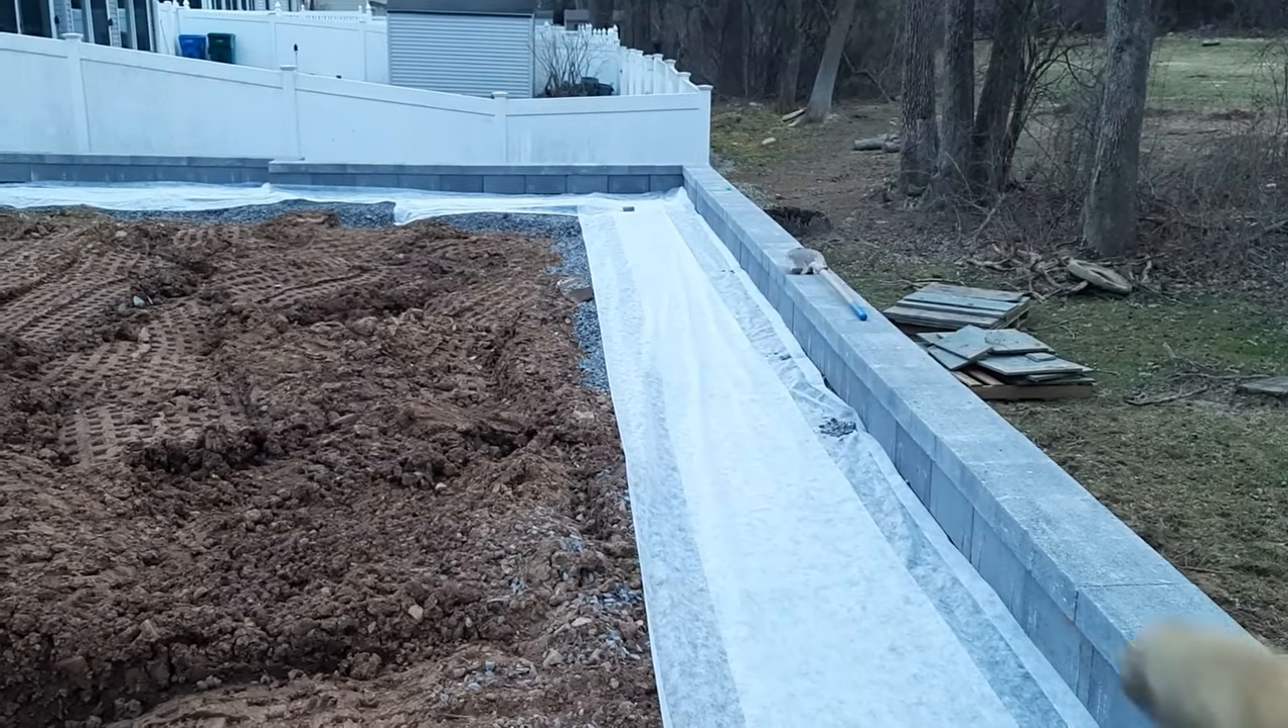We got our filter fabric down.